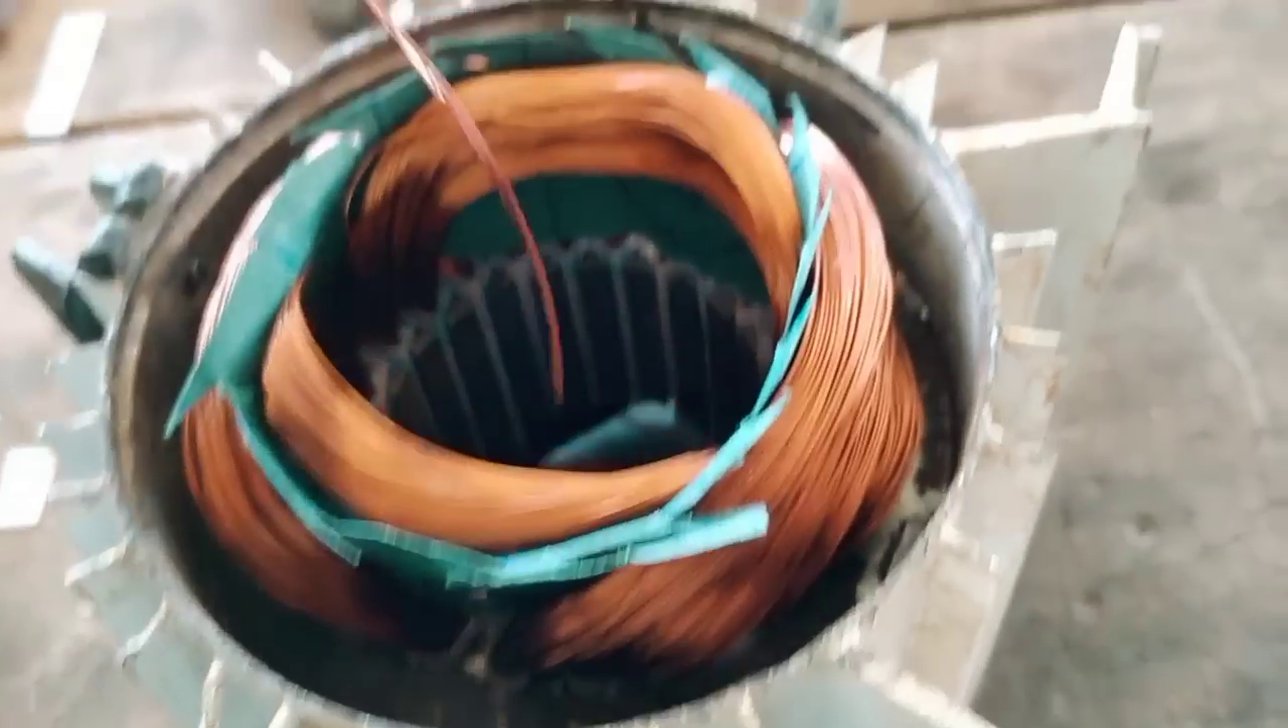یہ دوسری موٹر ہے اس میں کوئلیں سیٹ کر رکھی ہیں۔